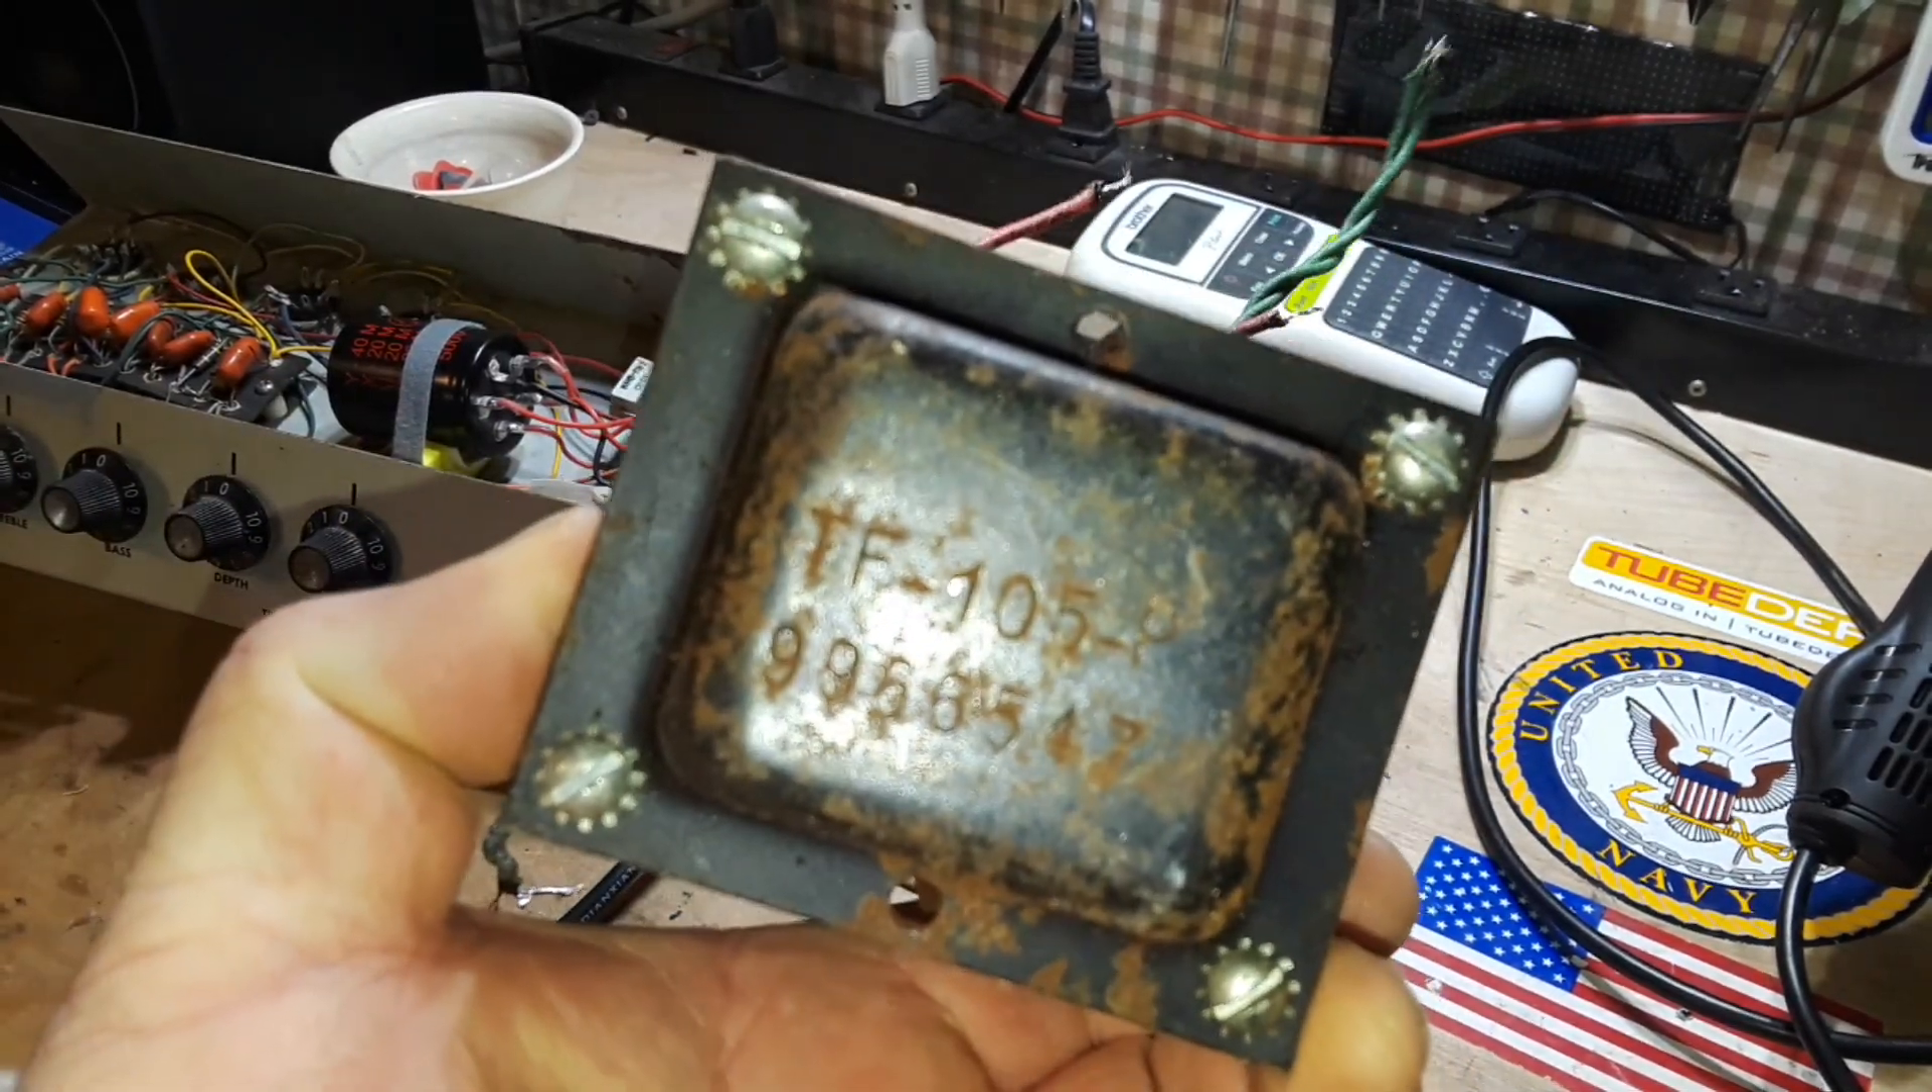Alright, so we got the transformer out.